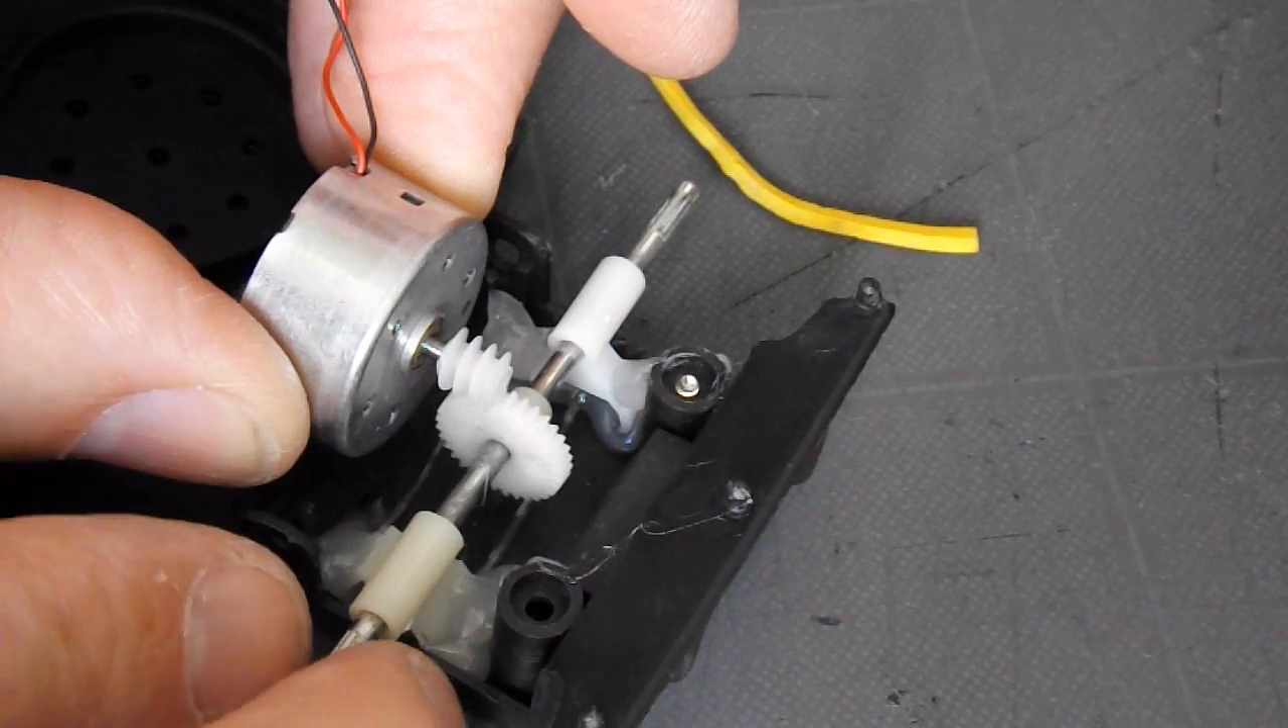Right, that worm gear fits on that motor nicely.